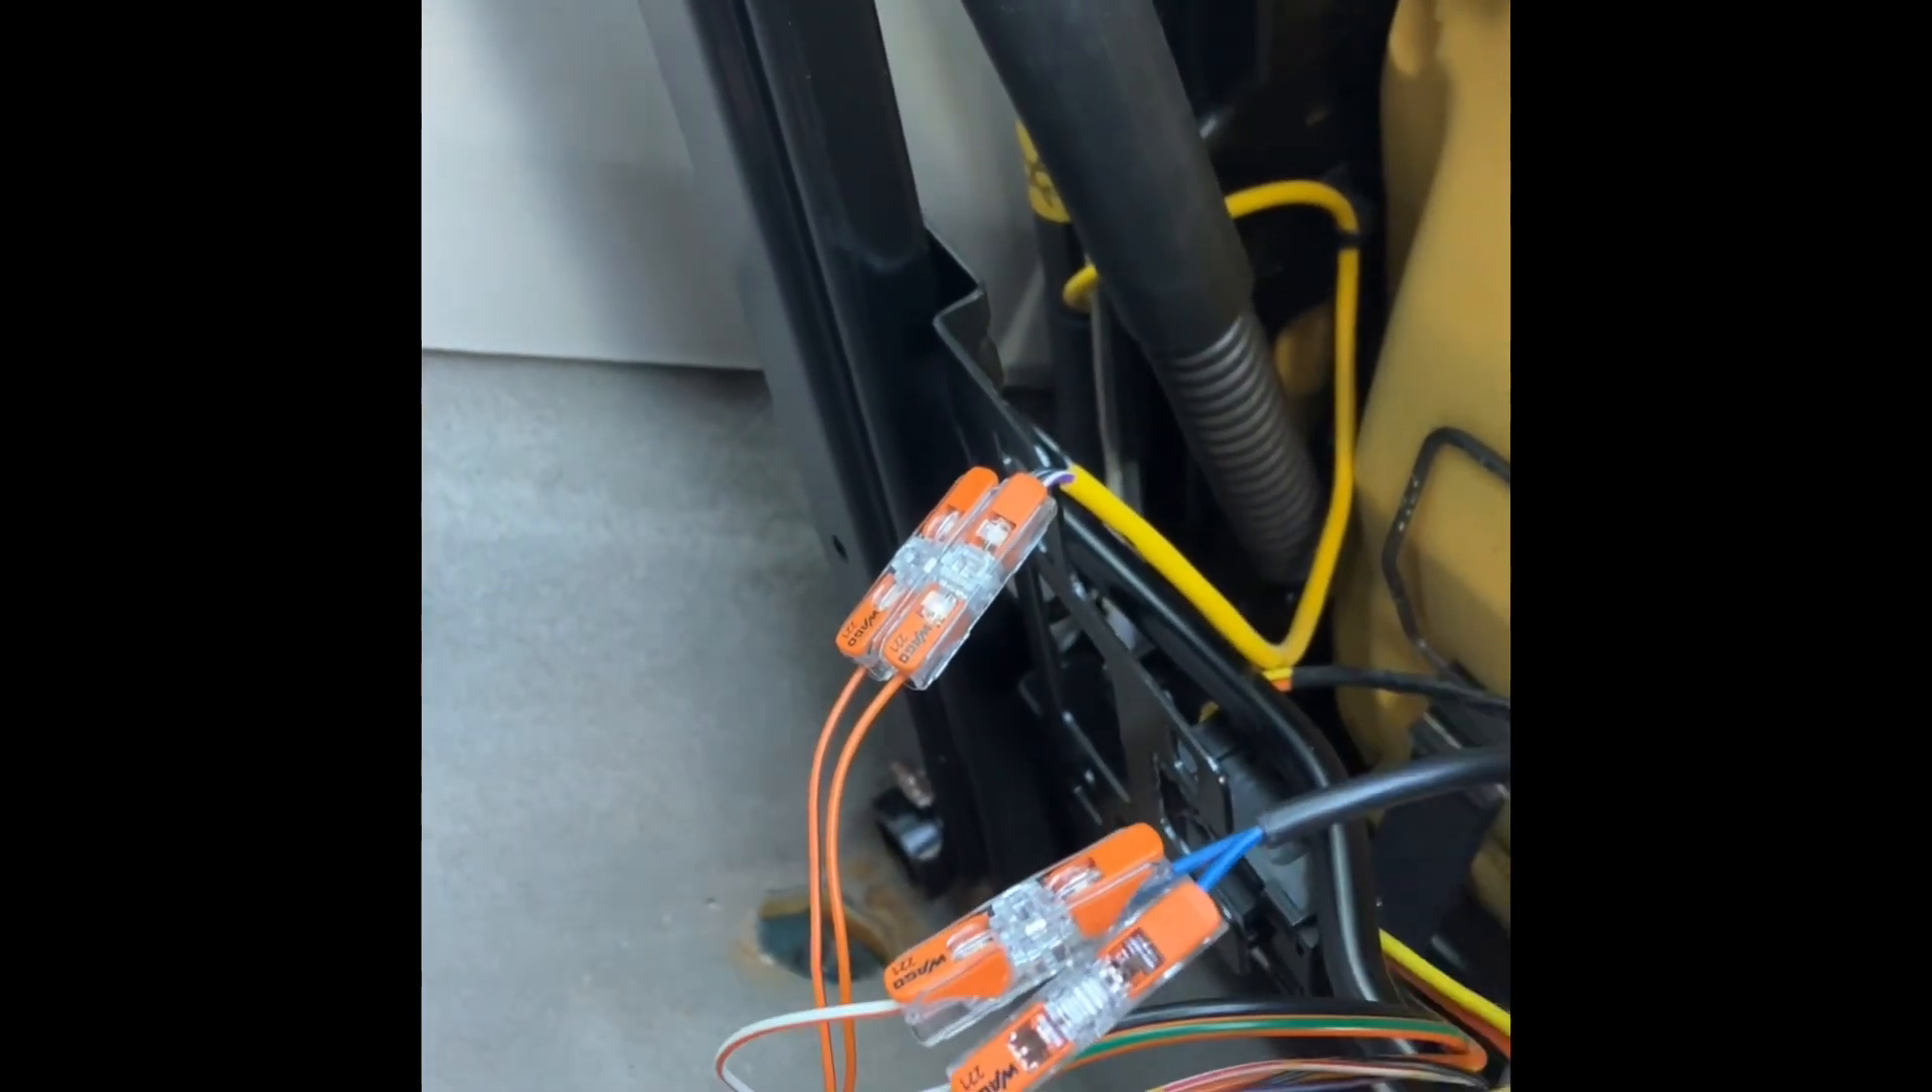So now we are fully connected all the wires are securely in place.